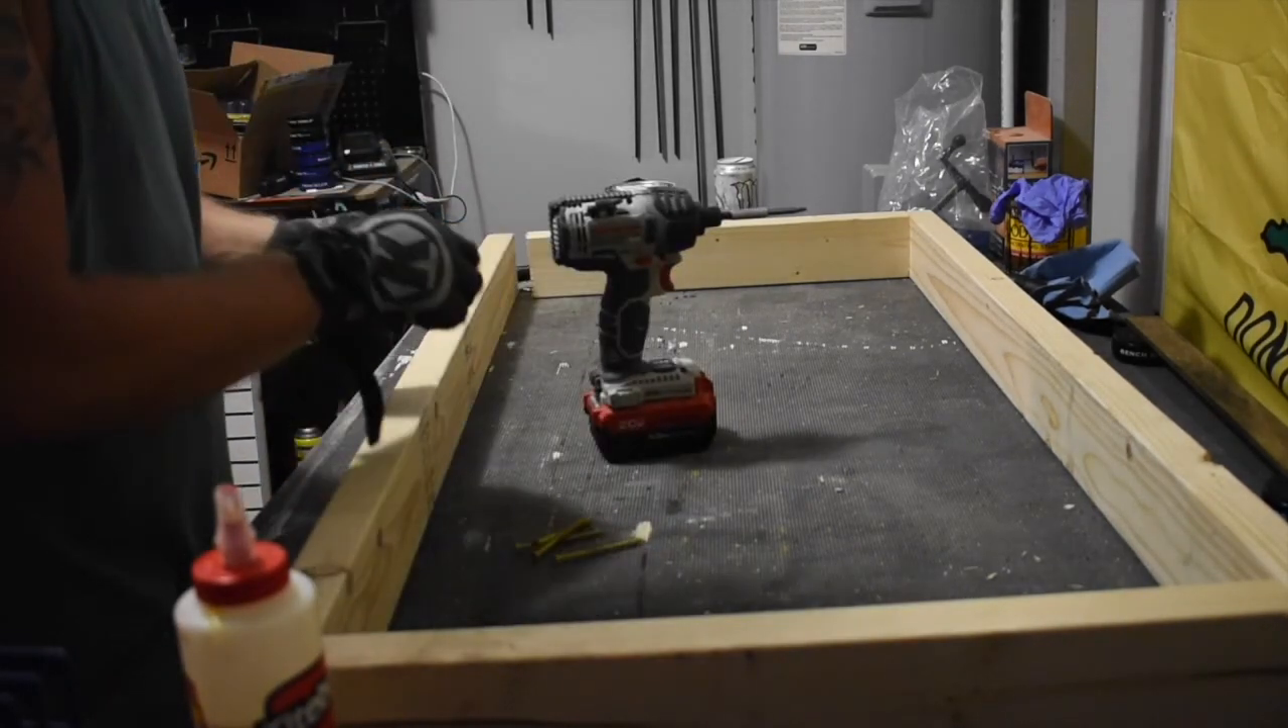So here as you can see I'm already starting to frame out the cornhole boards and start the assembly process.